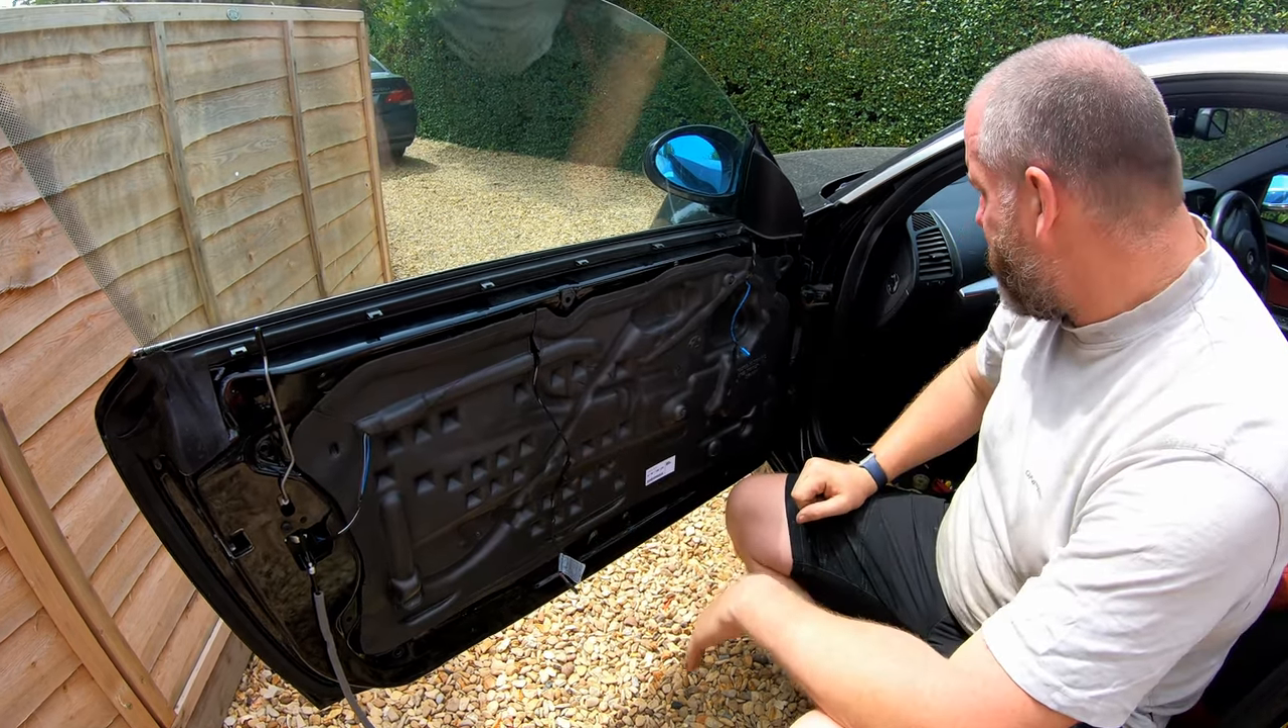So, yeah, all I need to do now is reinstall the door panel.